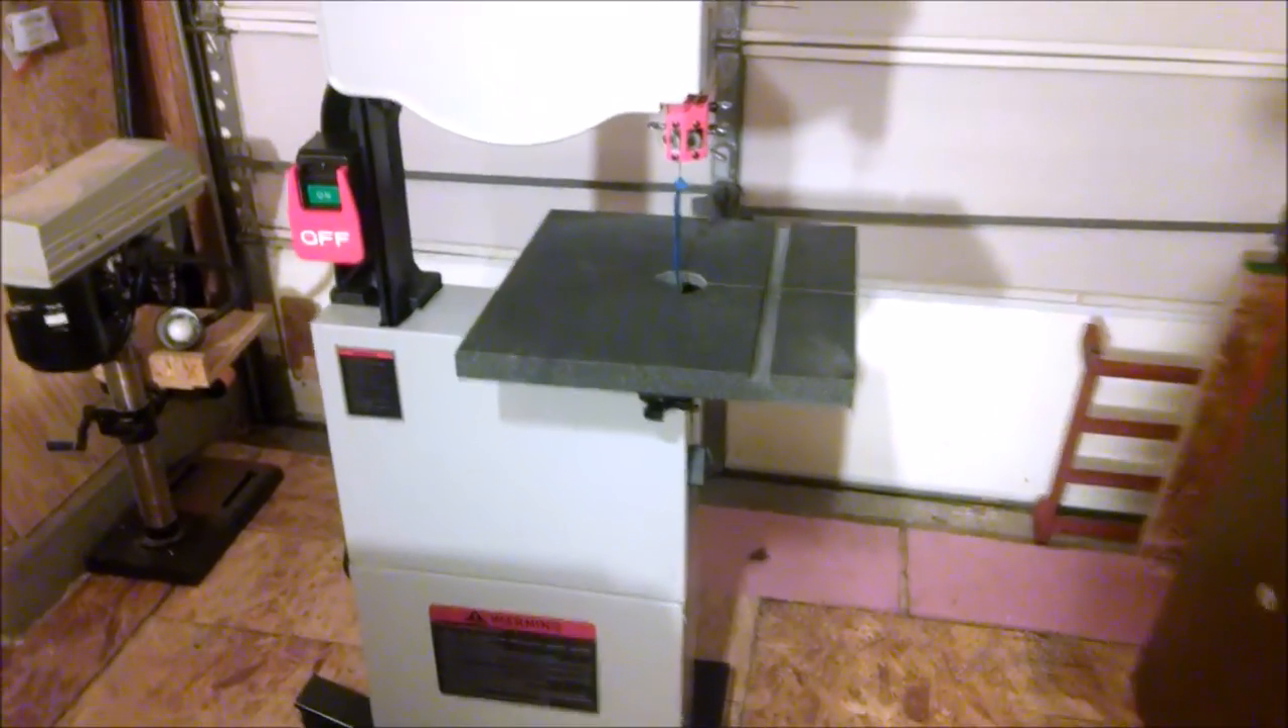You can see I've got the granite top on.